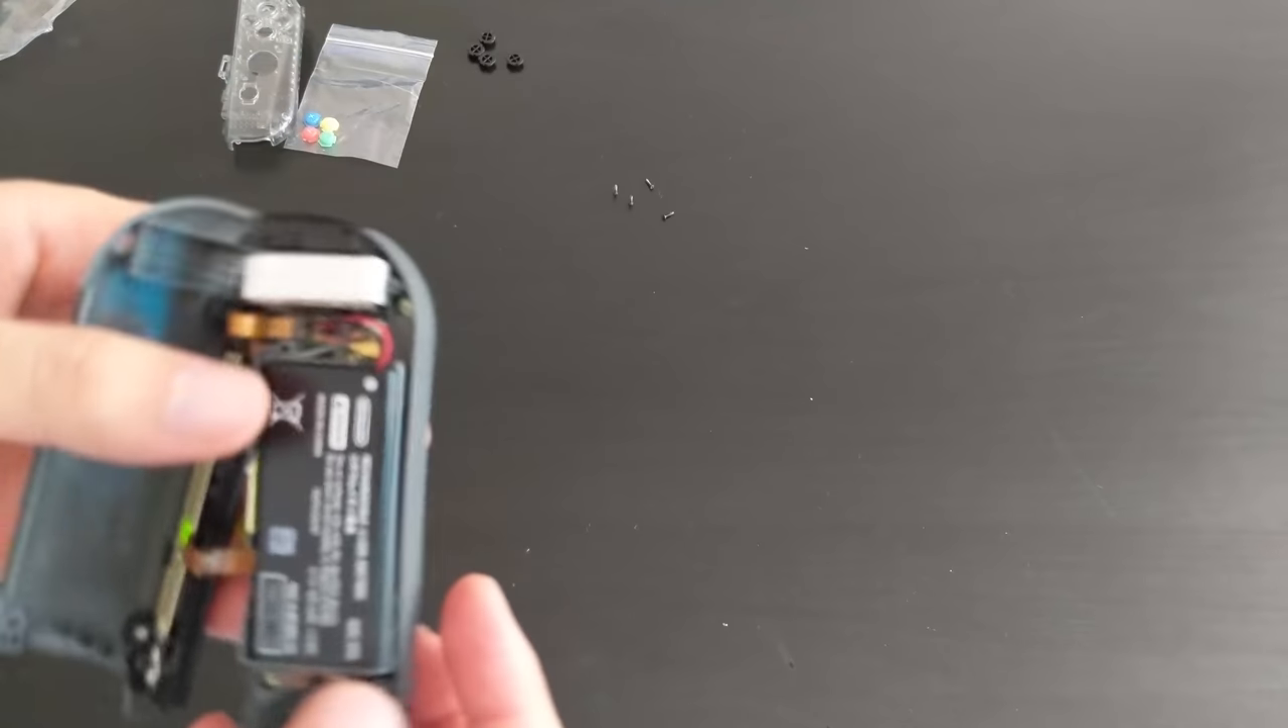Okay, so I have the back off.